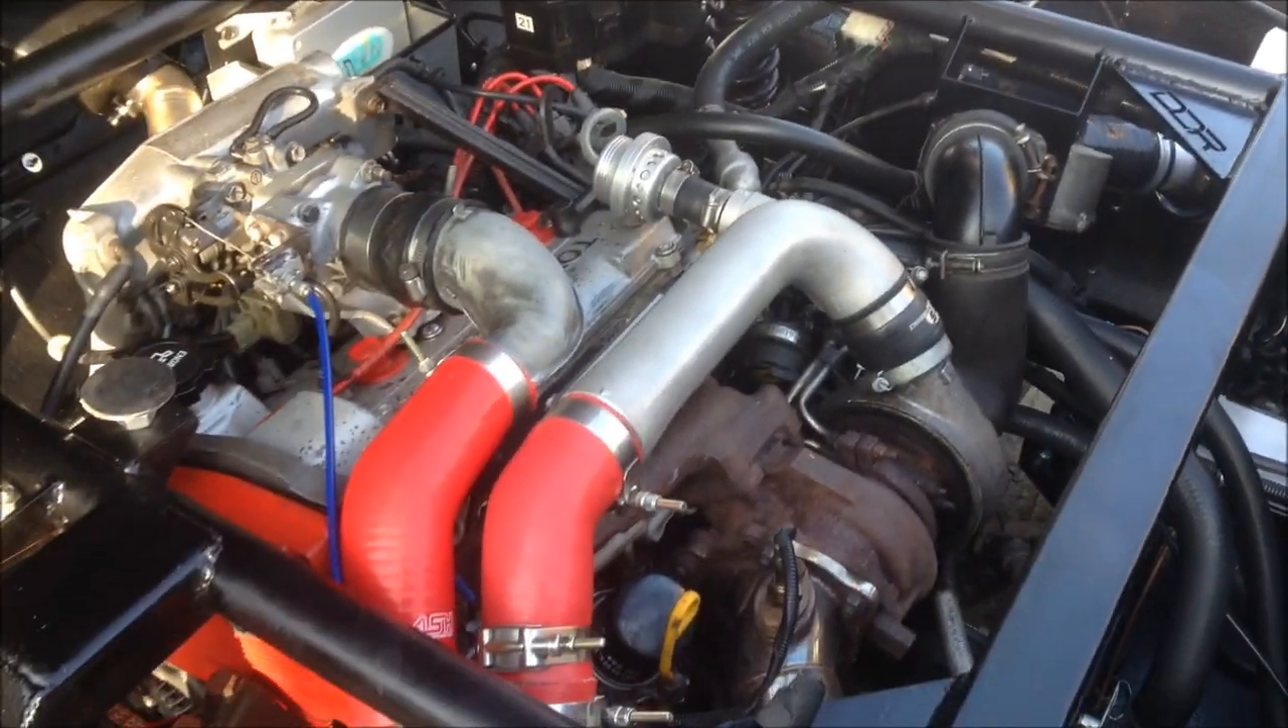But hopefully won't be driving it in the wet and the turbo doesn't have its heat shield on yet.